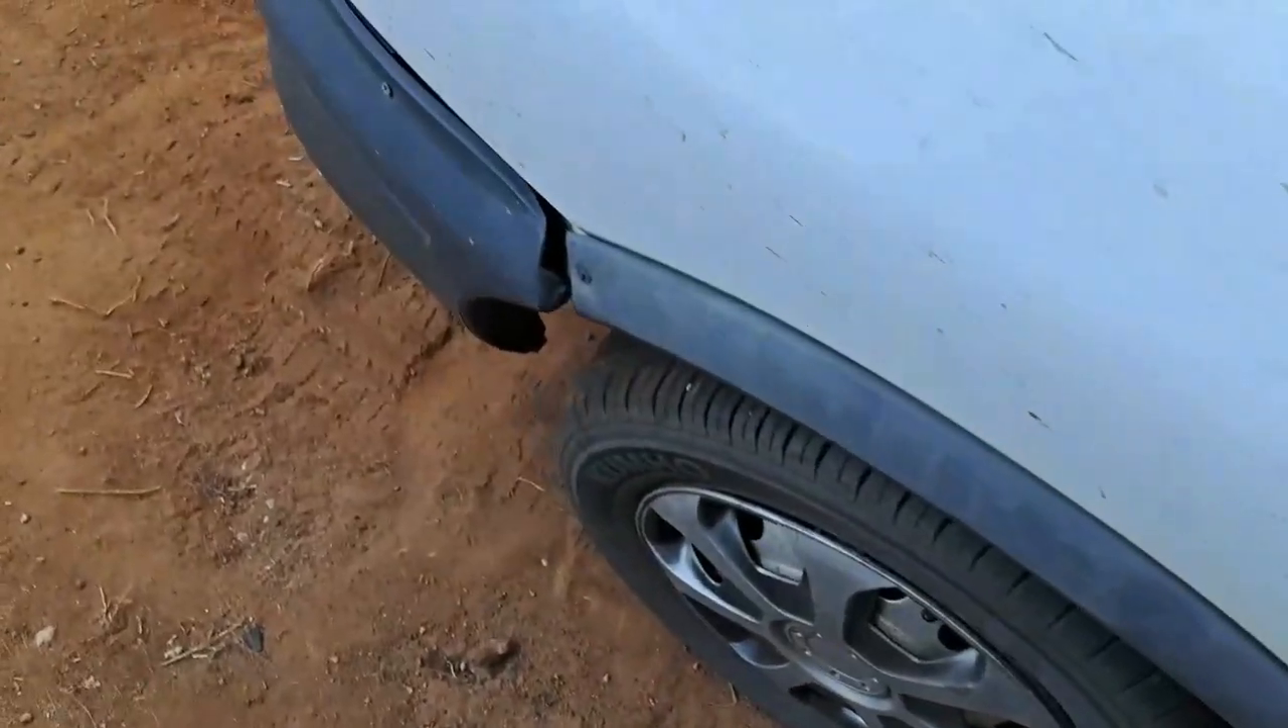As you guys can see the bumper is falling off.